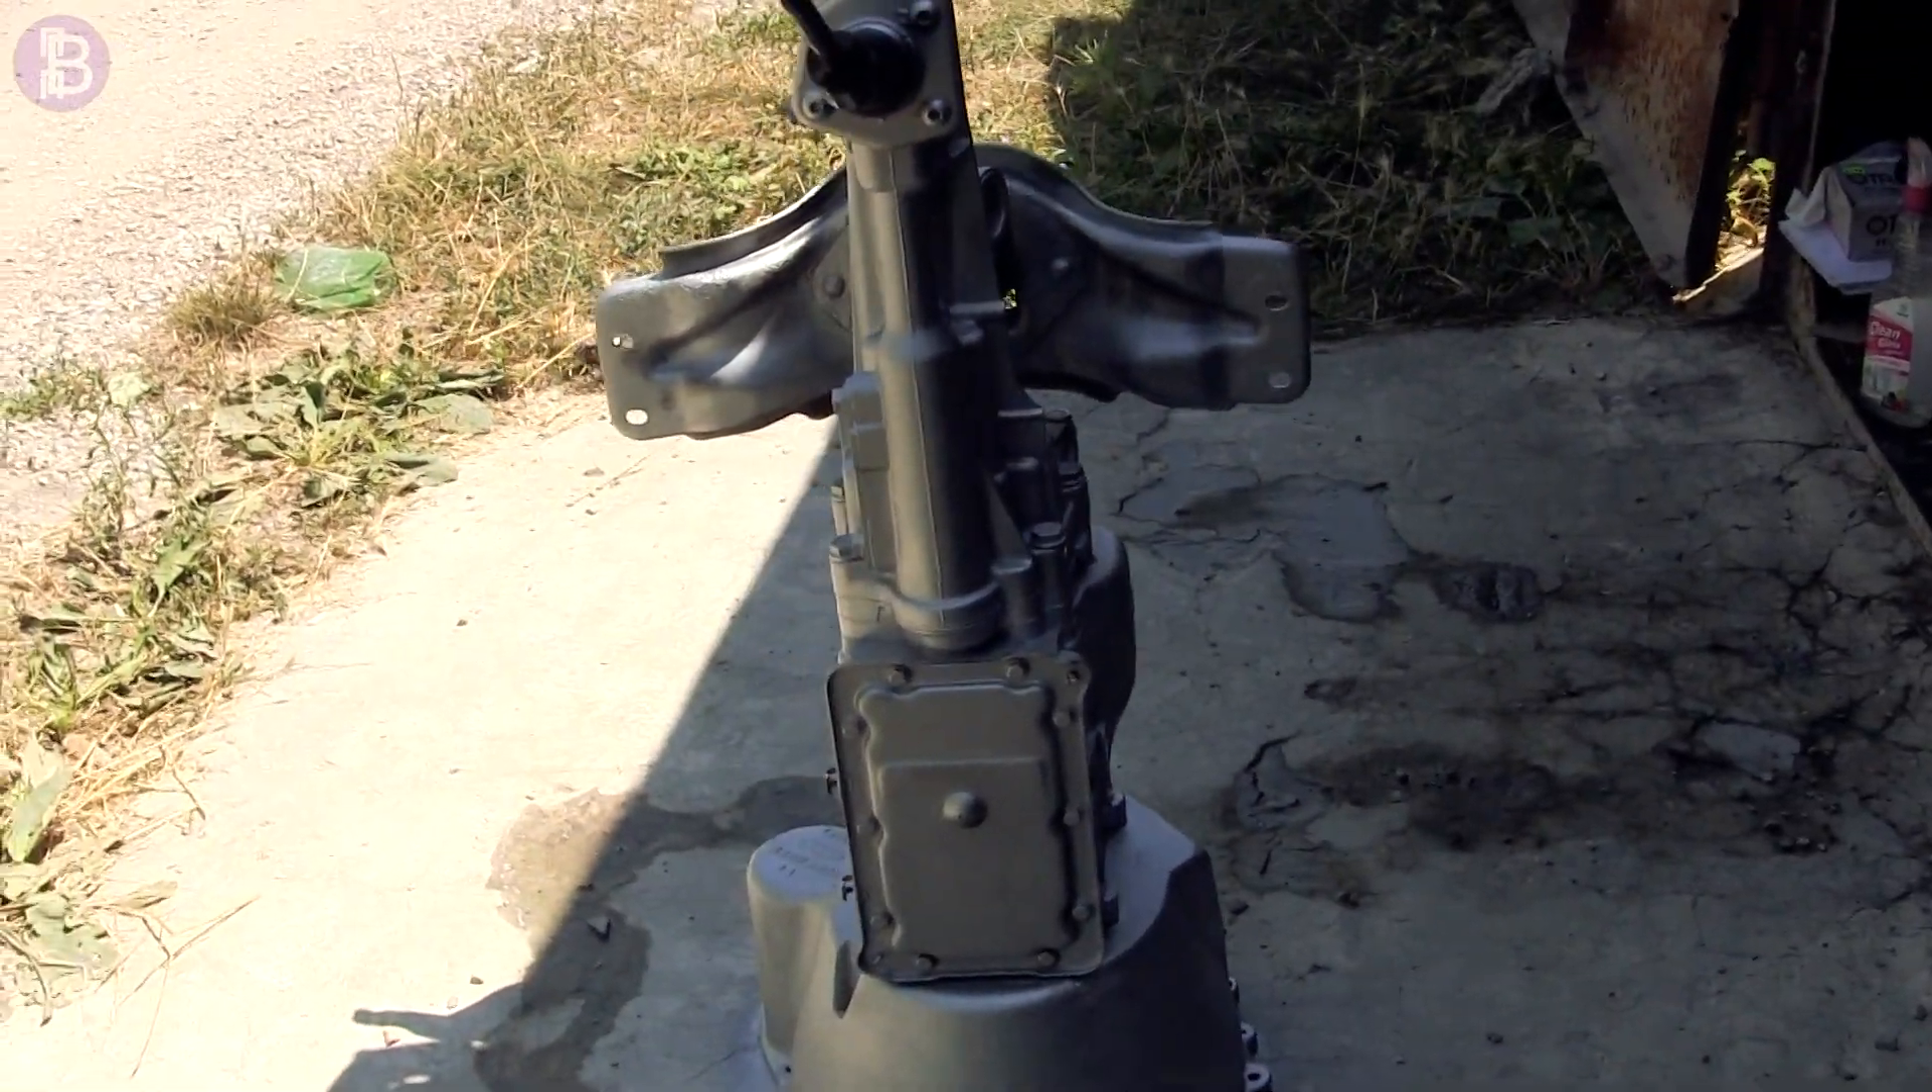Но пока Вот такого вида у меня коробочка Осталось только ее поставить.